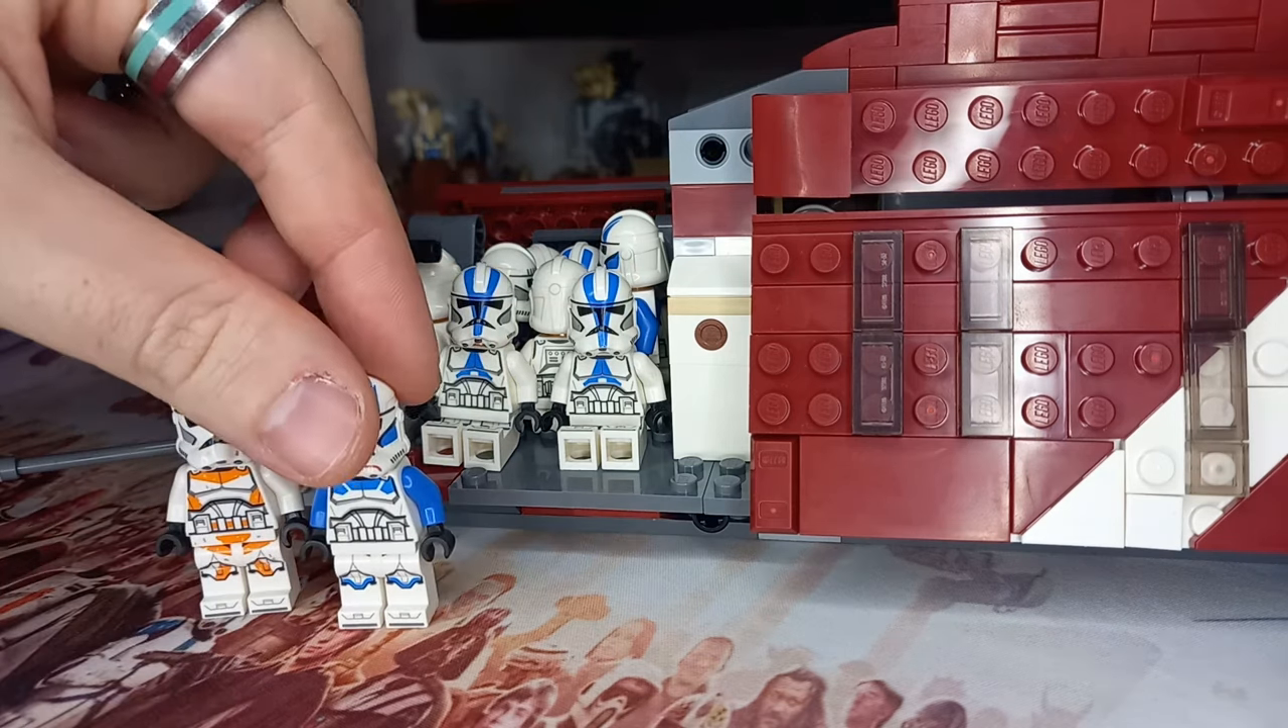So hopefully now I can fit the door back on and we are left with two more troopers to fit in the gunship.